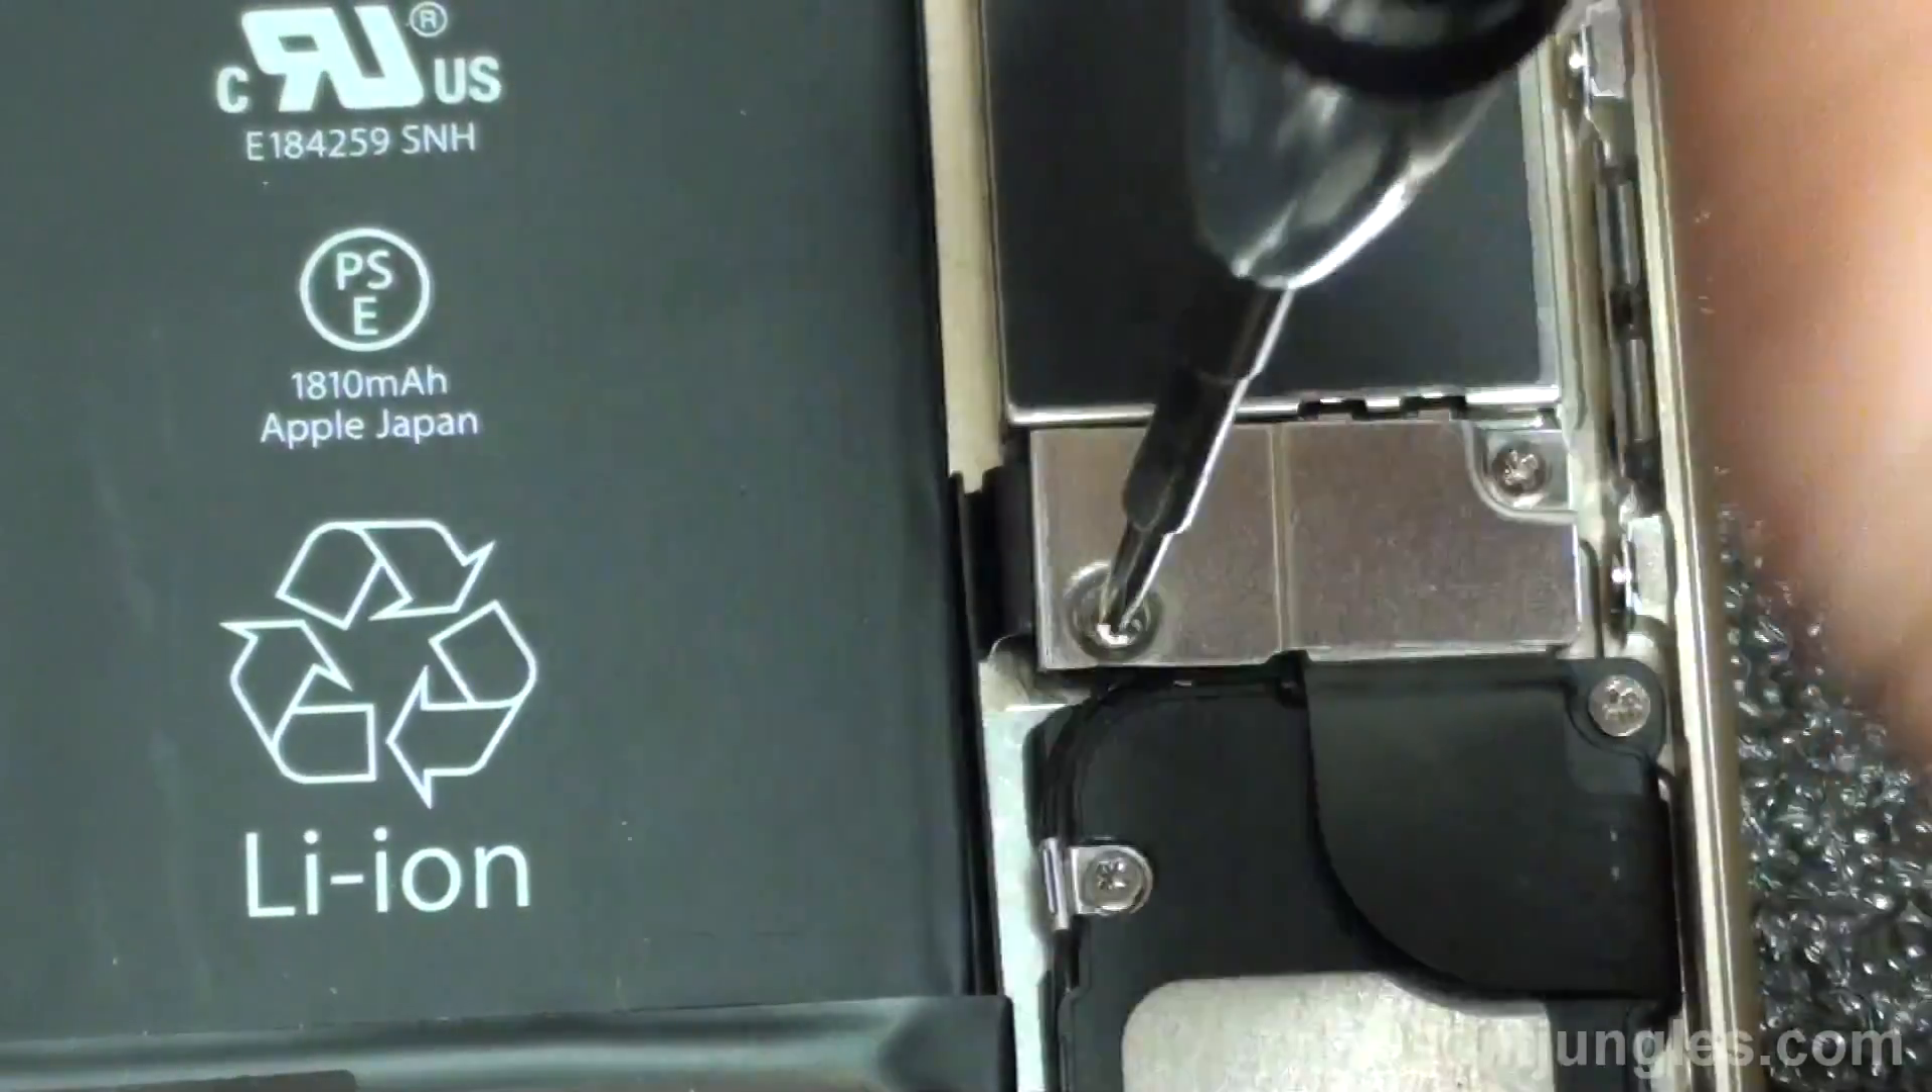So this metal plate has two screws to remove.